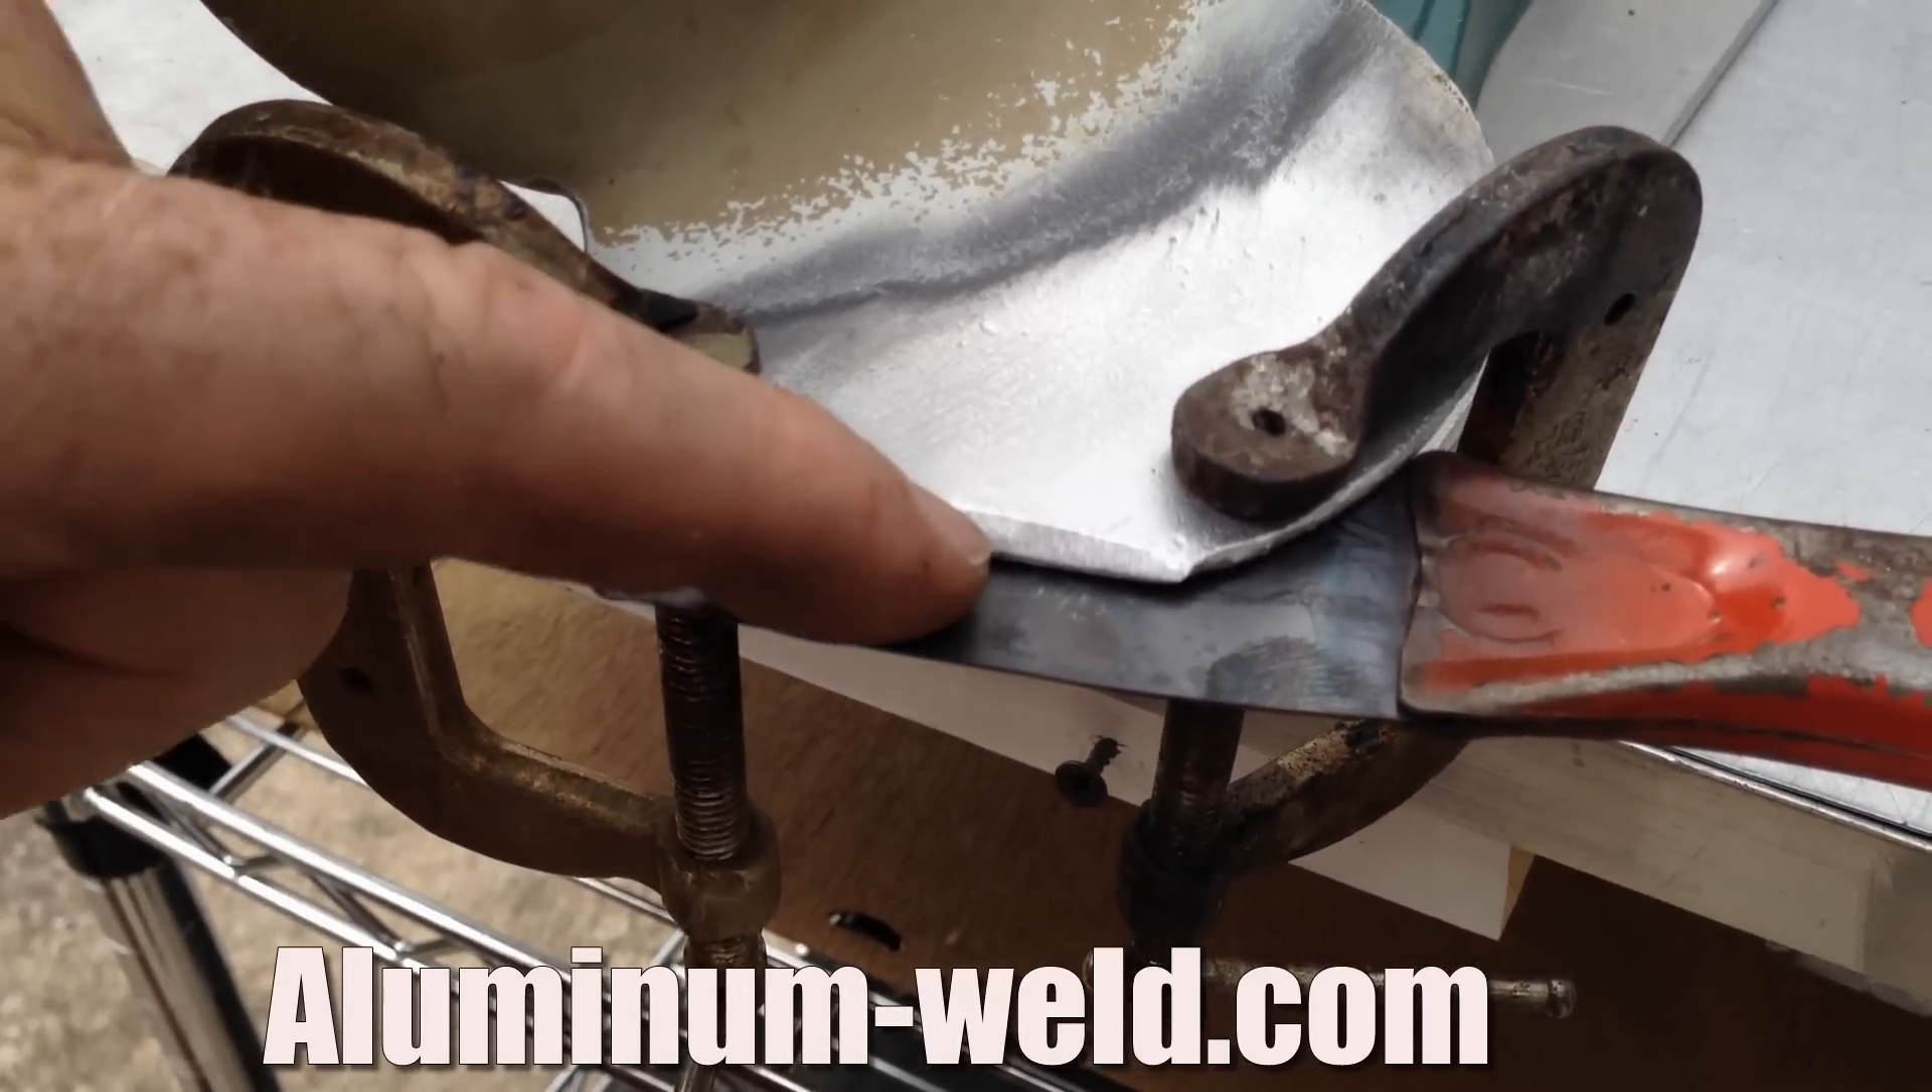Now I've also clamped just a regular steel scraper.